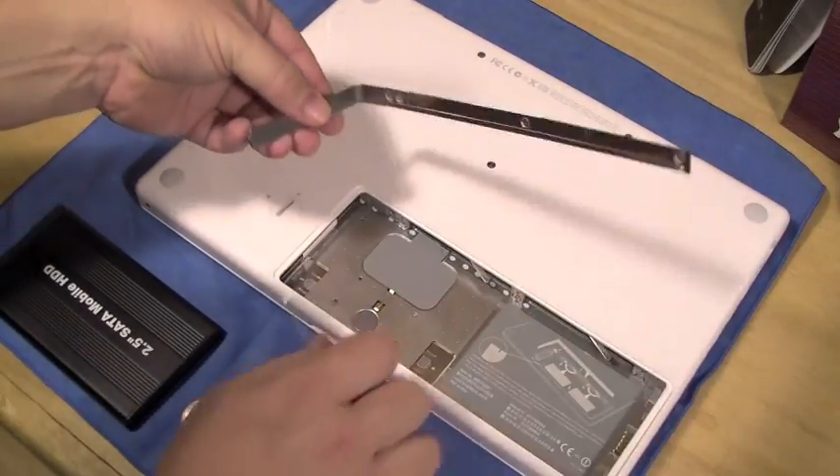Okay guys, so, we've got our bracket out, which was a little harder than I thought.